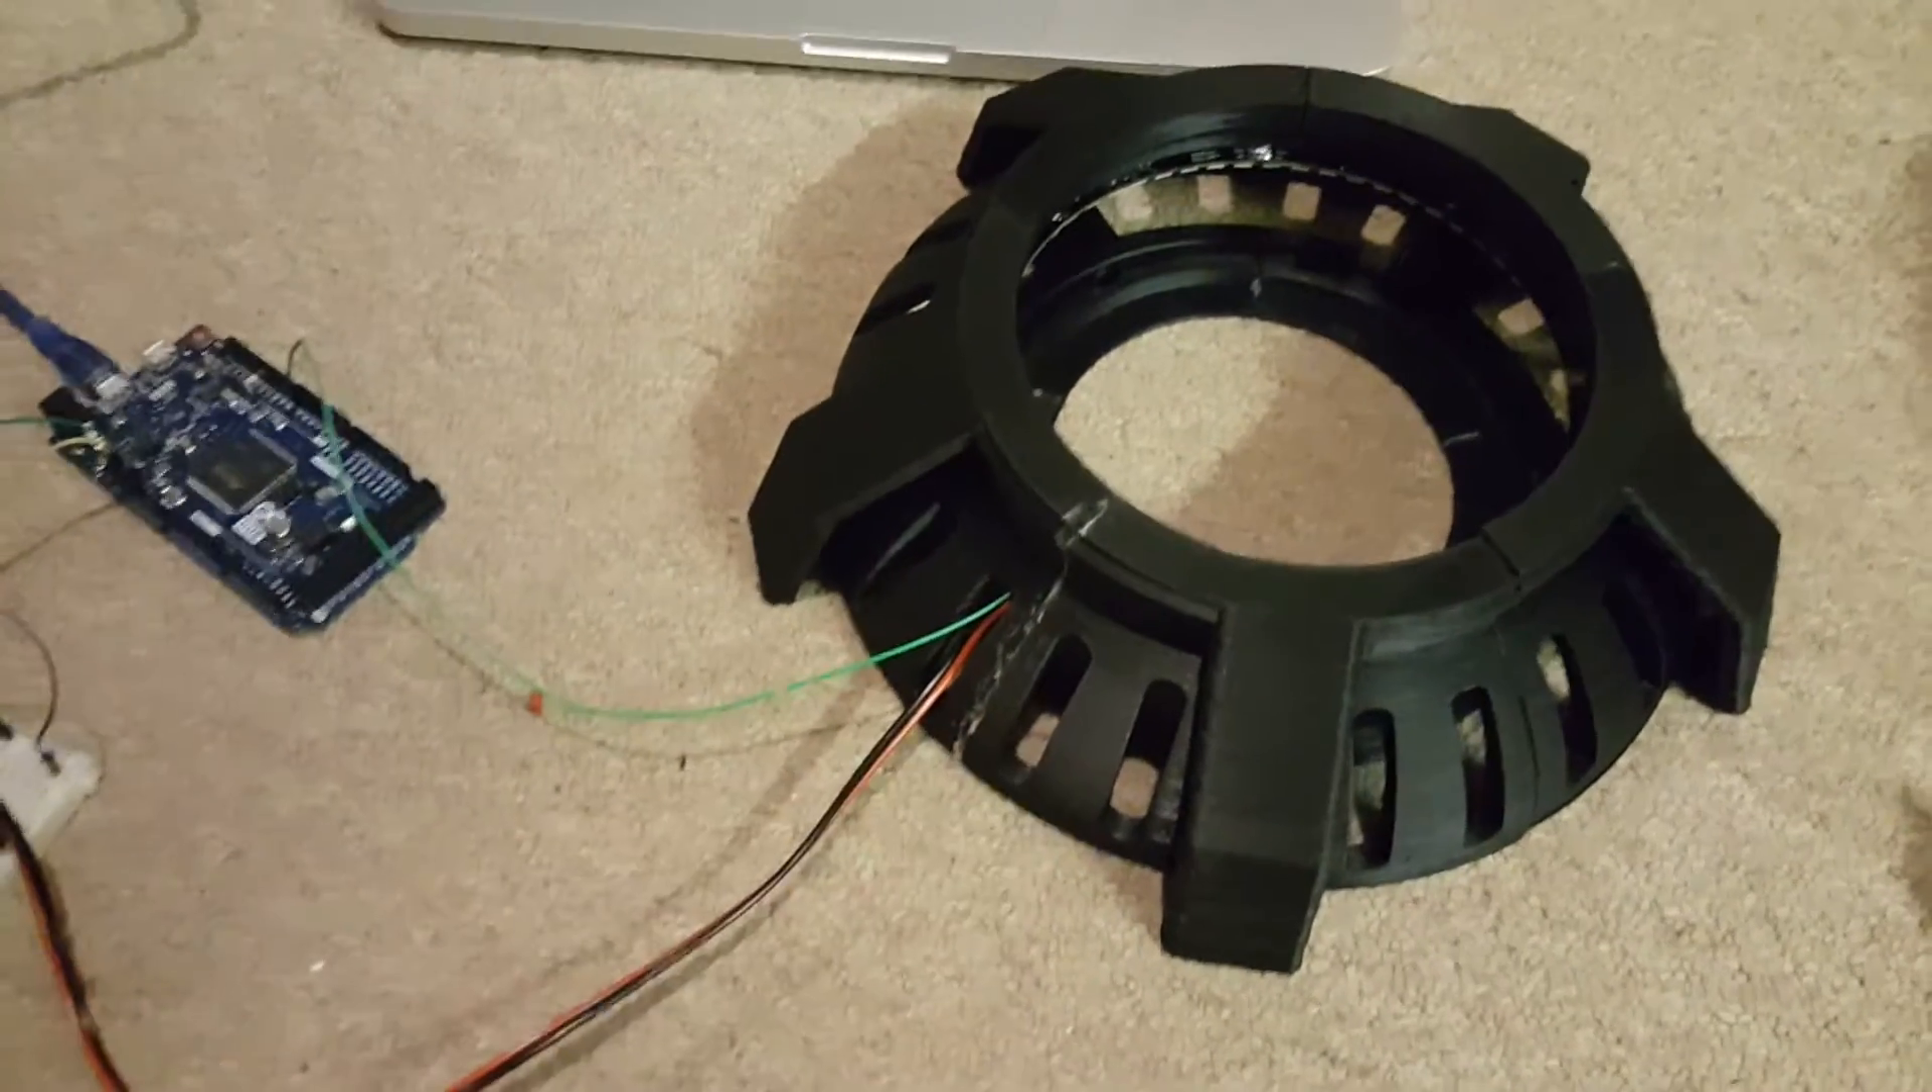So after a brief interval I finally managed to get the entire synchrotron insert attached together.